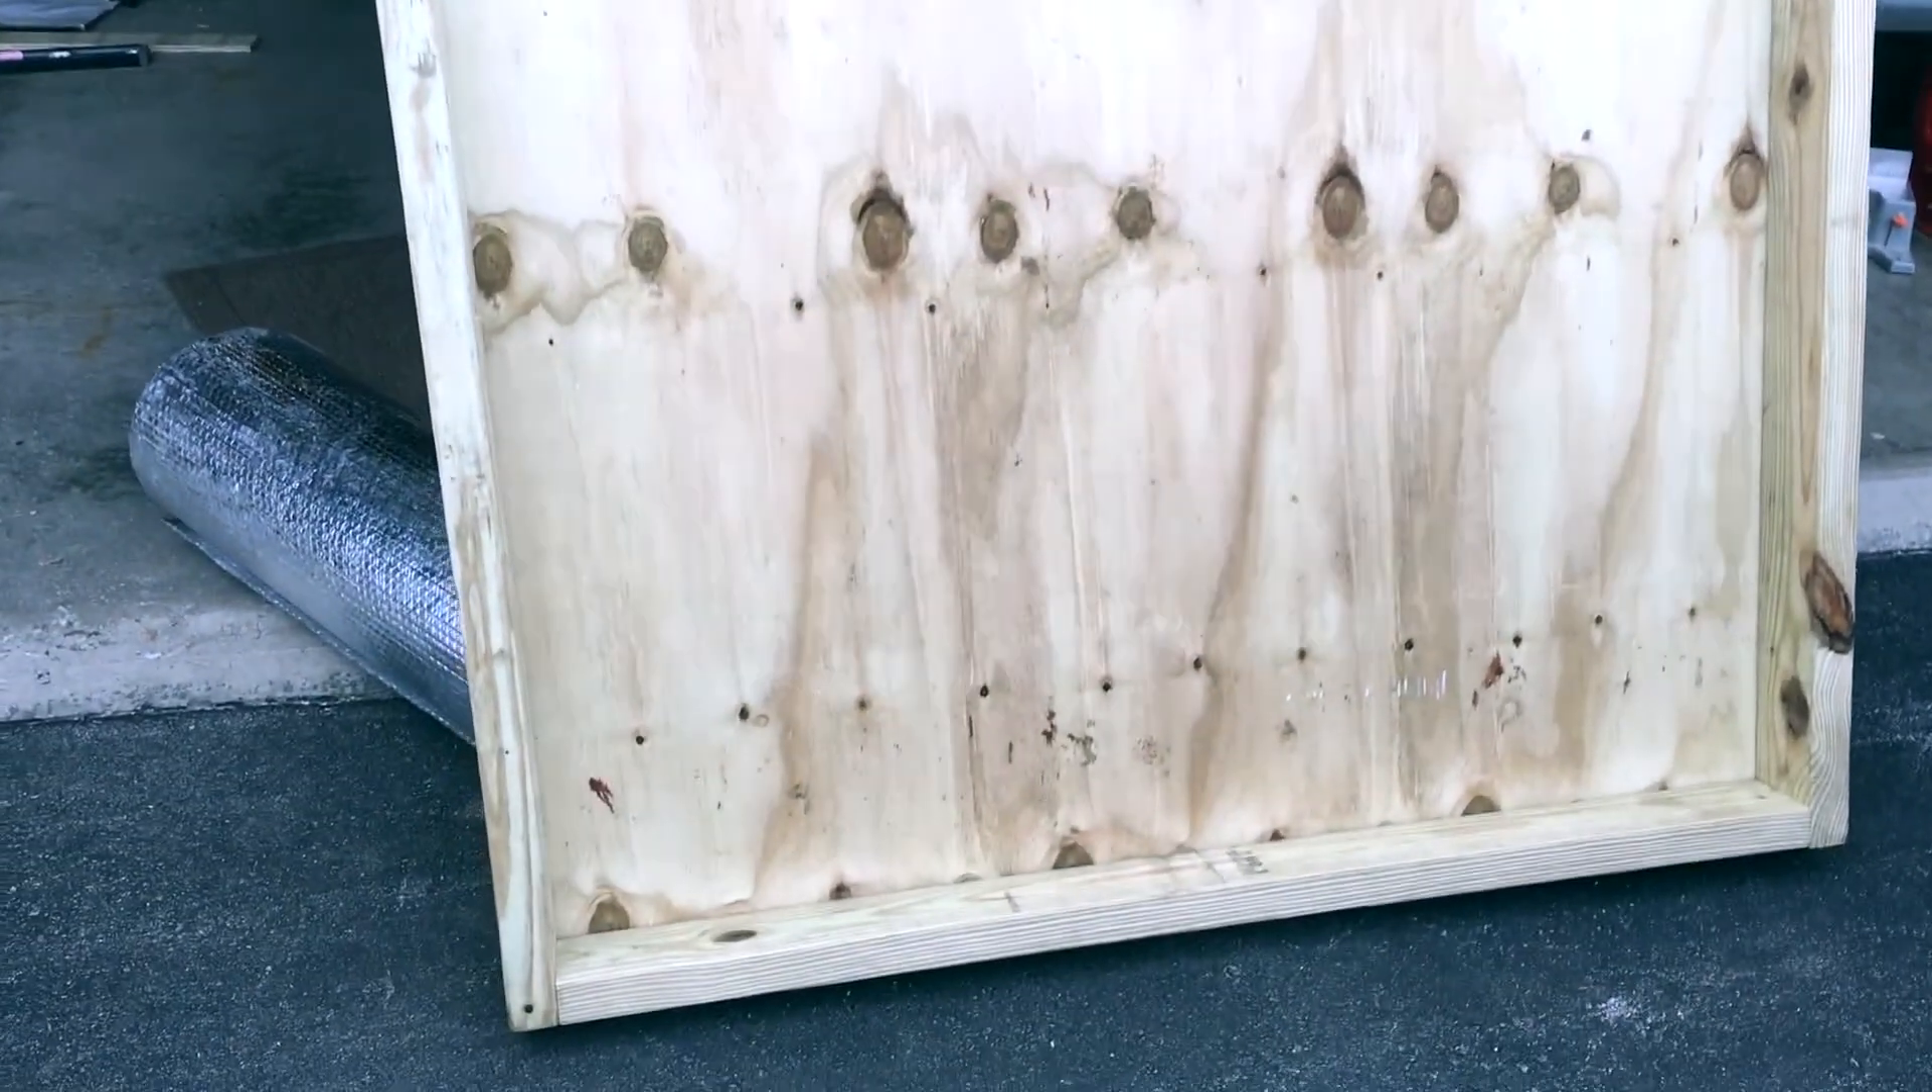So as you can see here, I've got everything all finished up here with the 2x4s and the plywood. Everything's been screwed down.